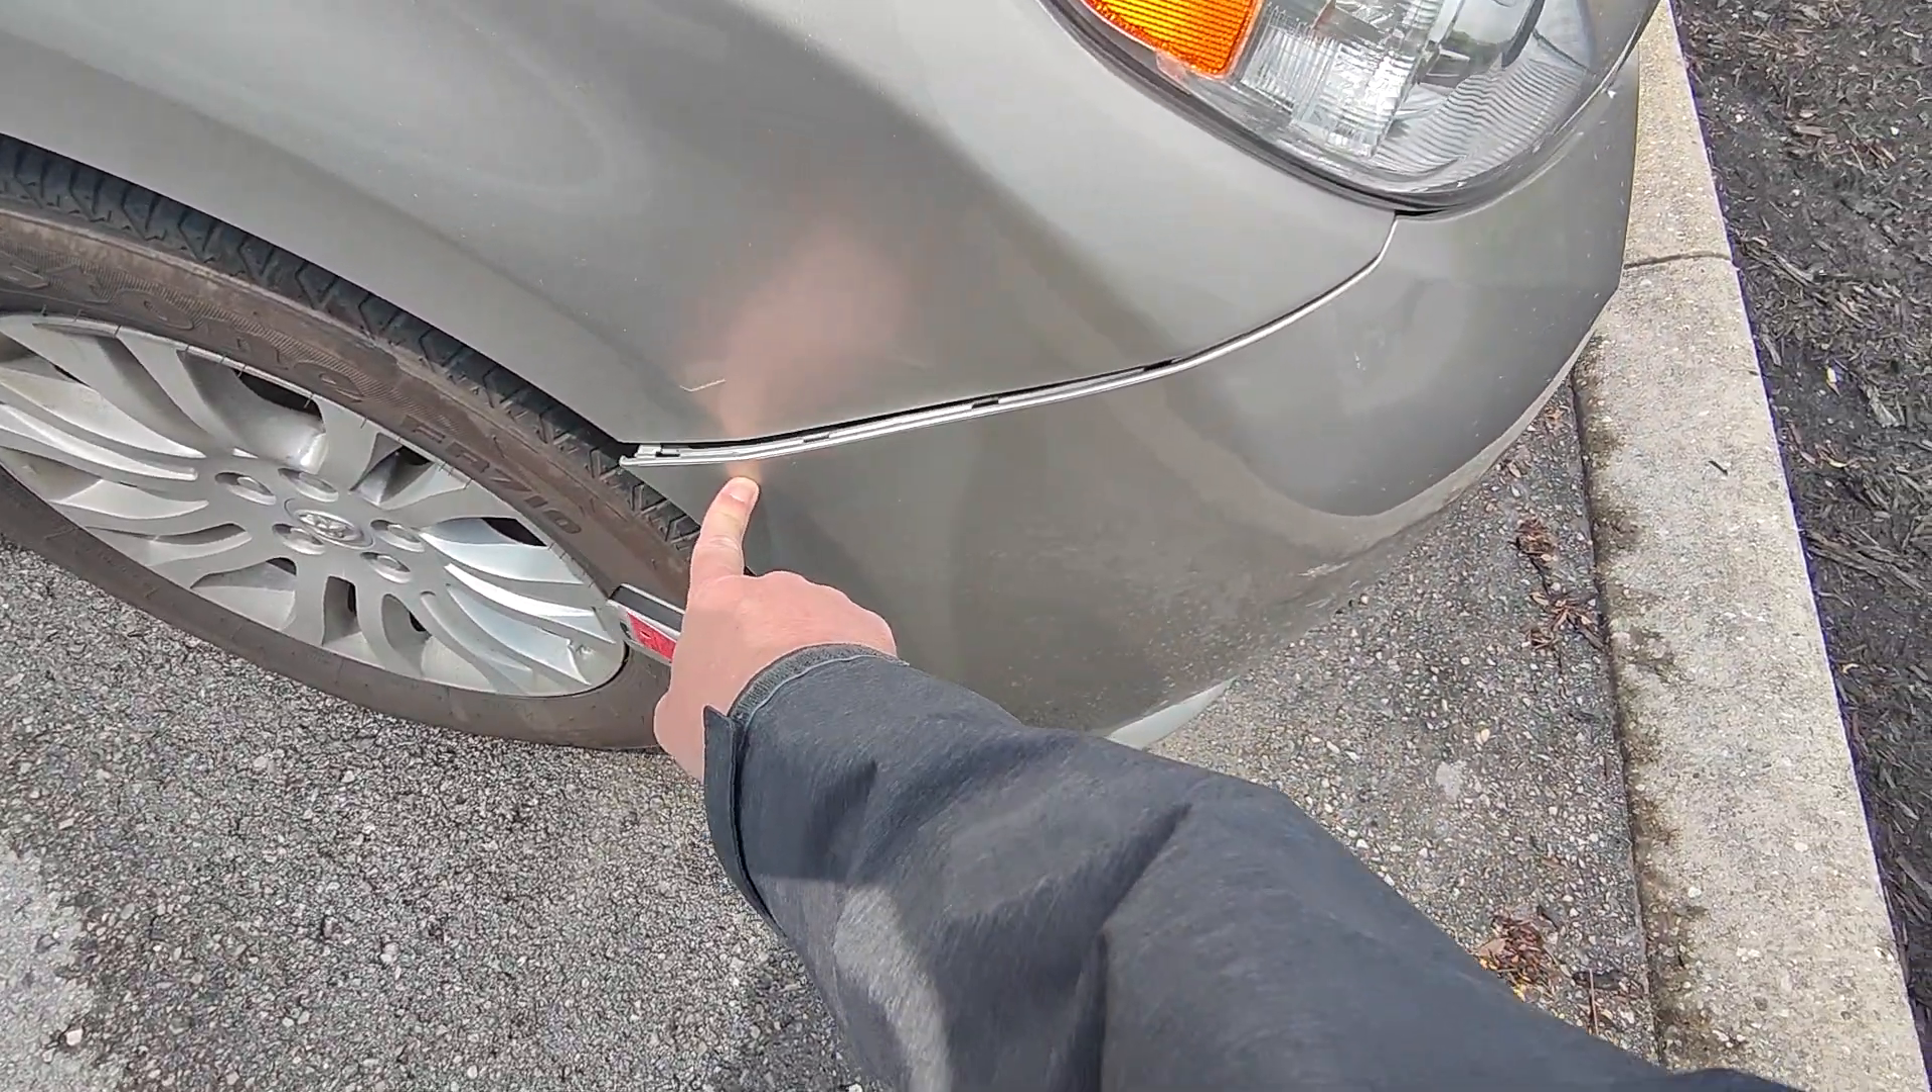It looks like the clip is a little bit popped here.